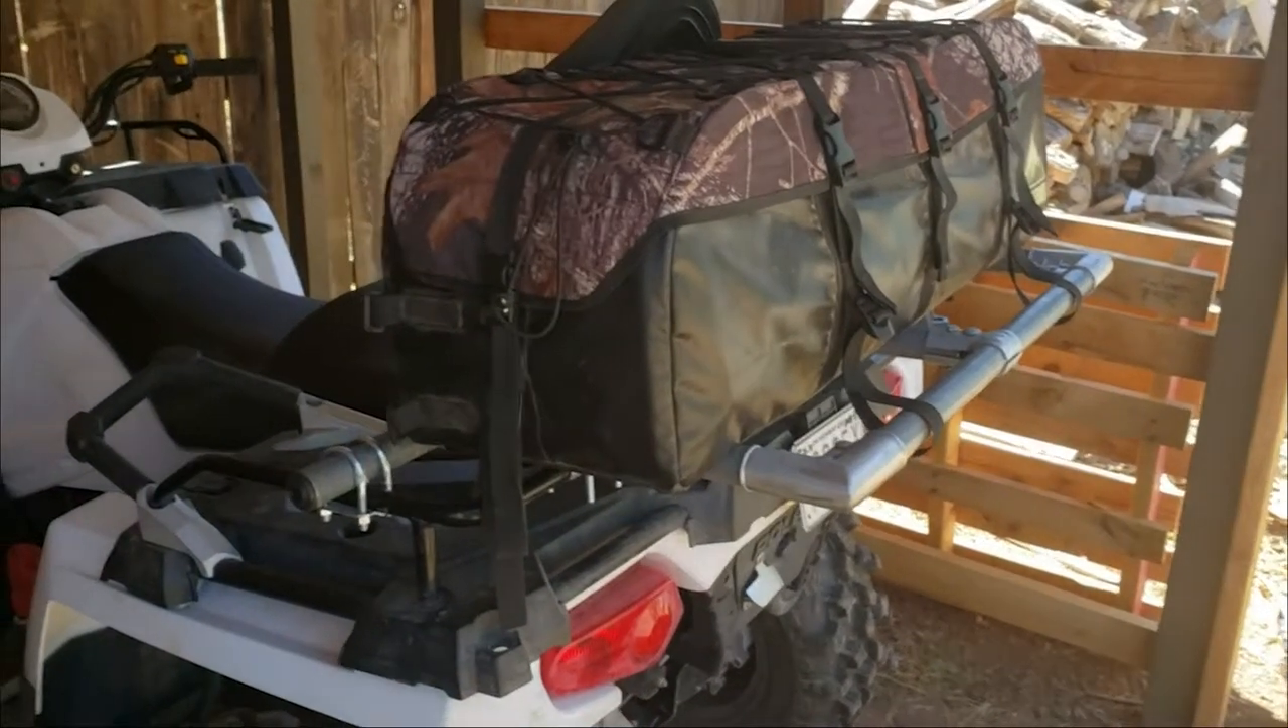Here I've got the rack on.